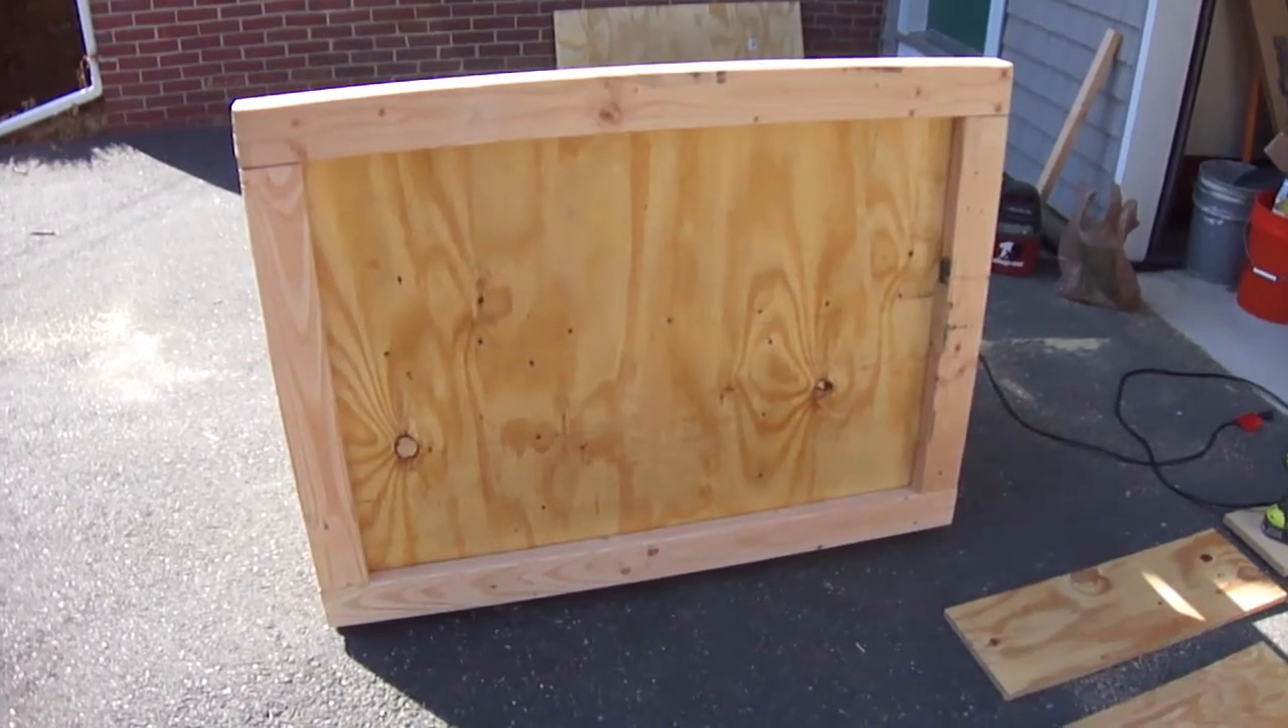I went ahead and supported the bottom or reinforced the bottom with this 2x4 frame on the outside.